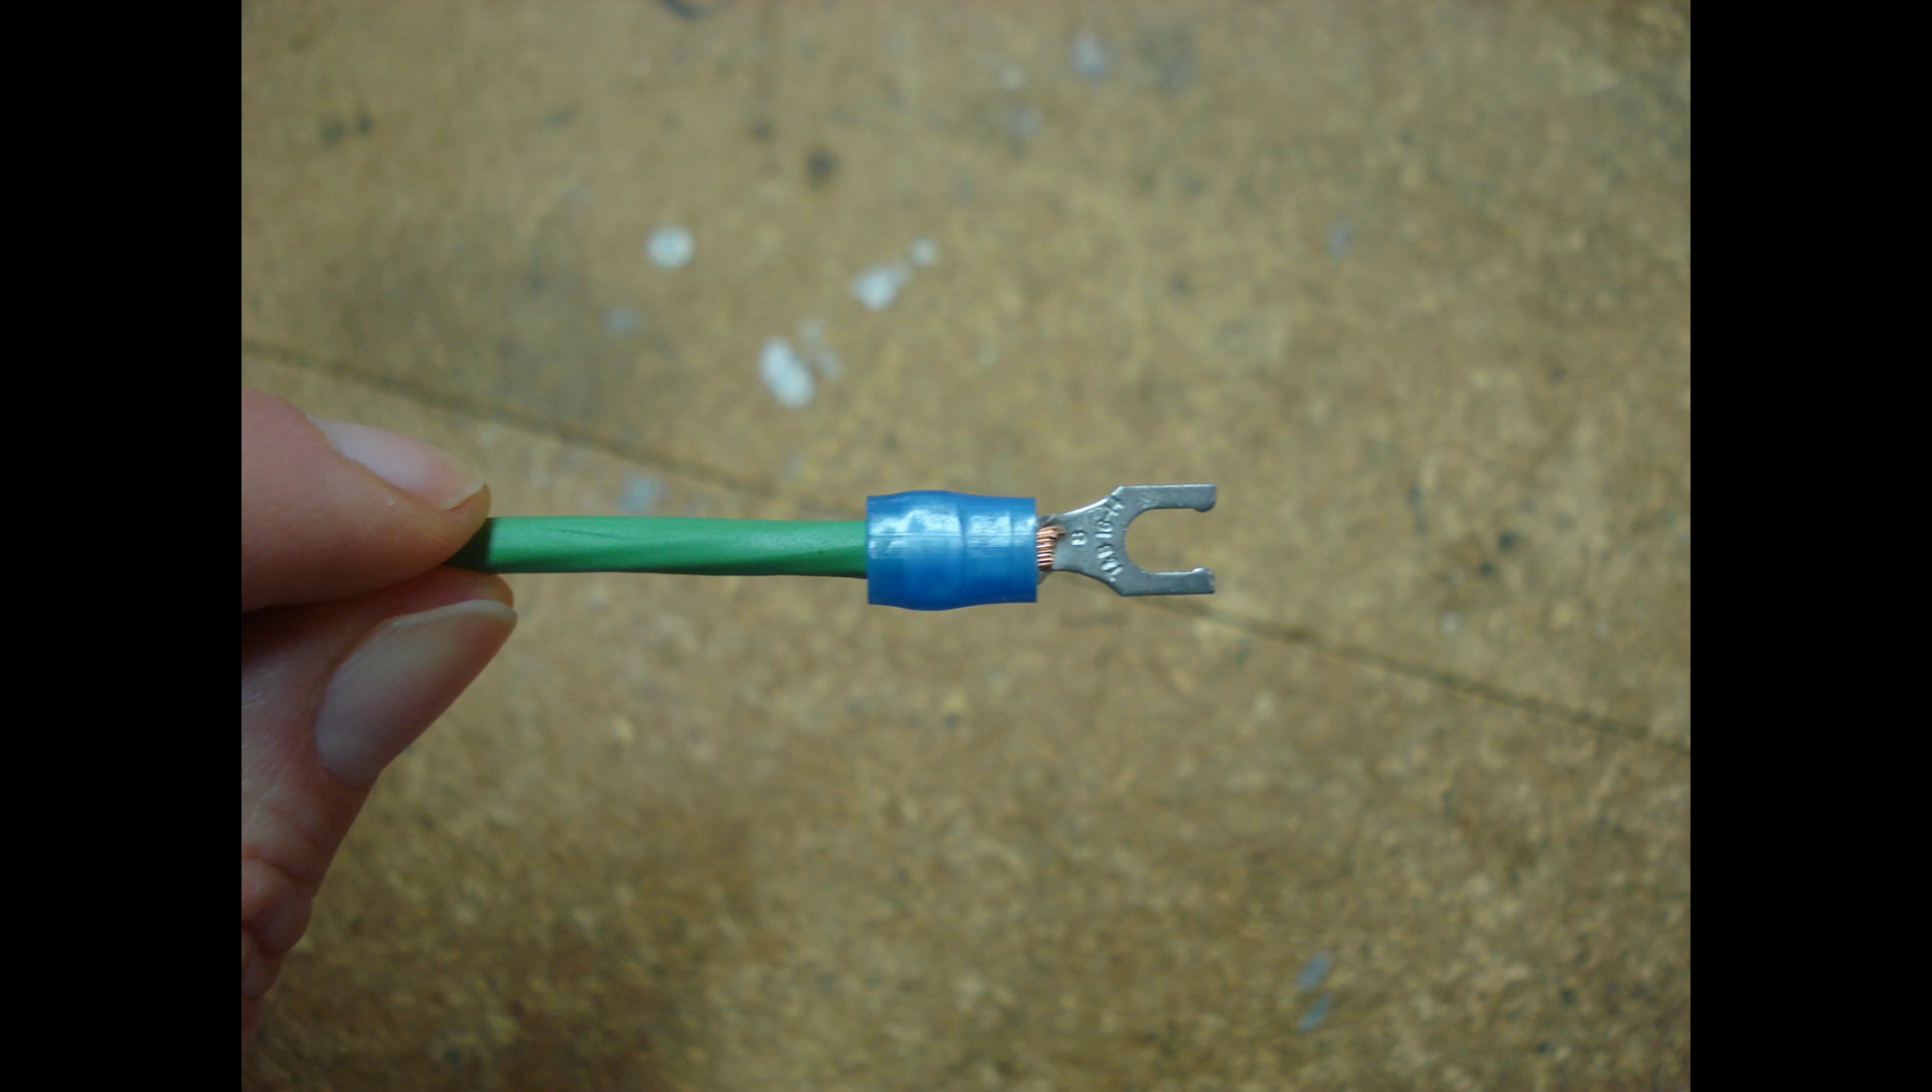There's a little bit of the brush sticking out at the end of the barrel.